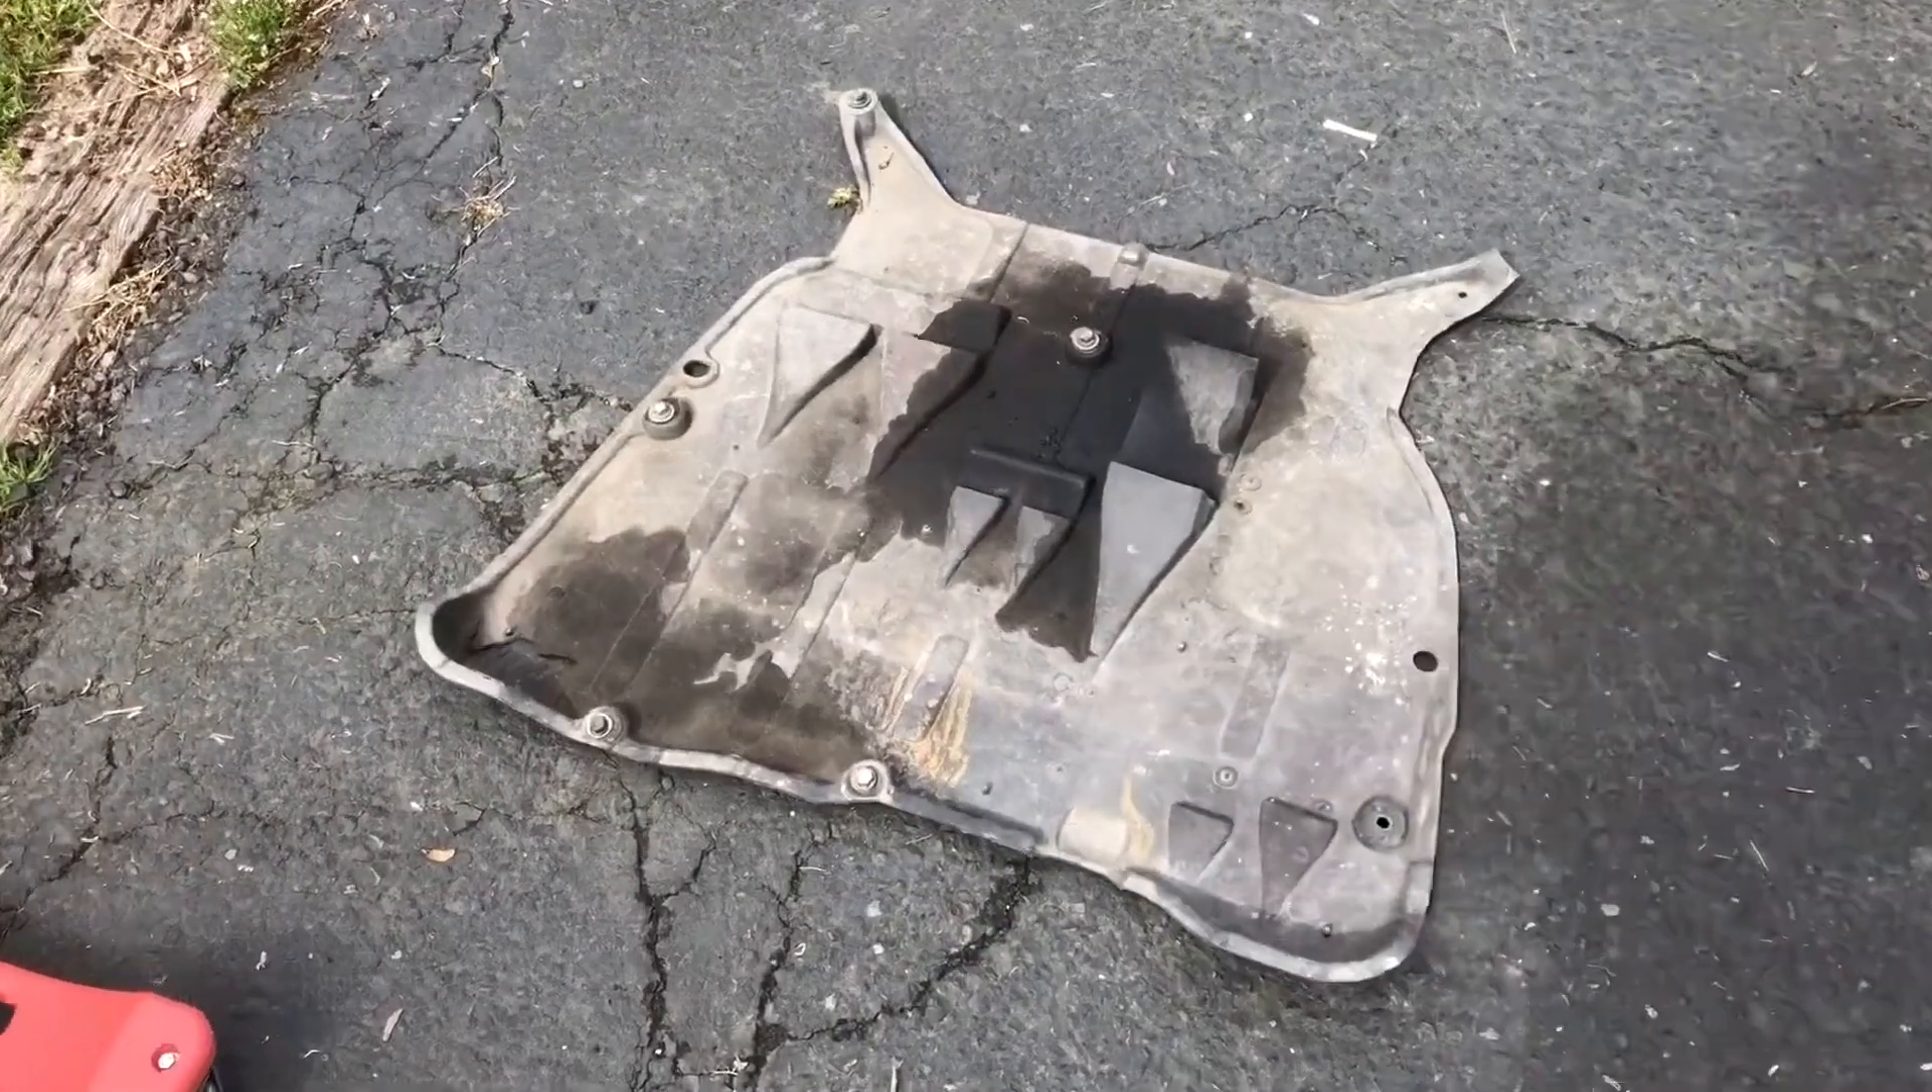This is the skid plate off.